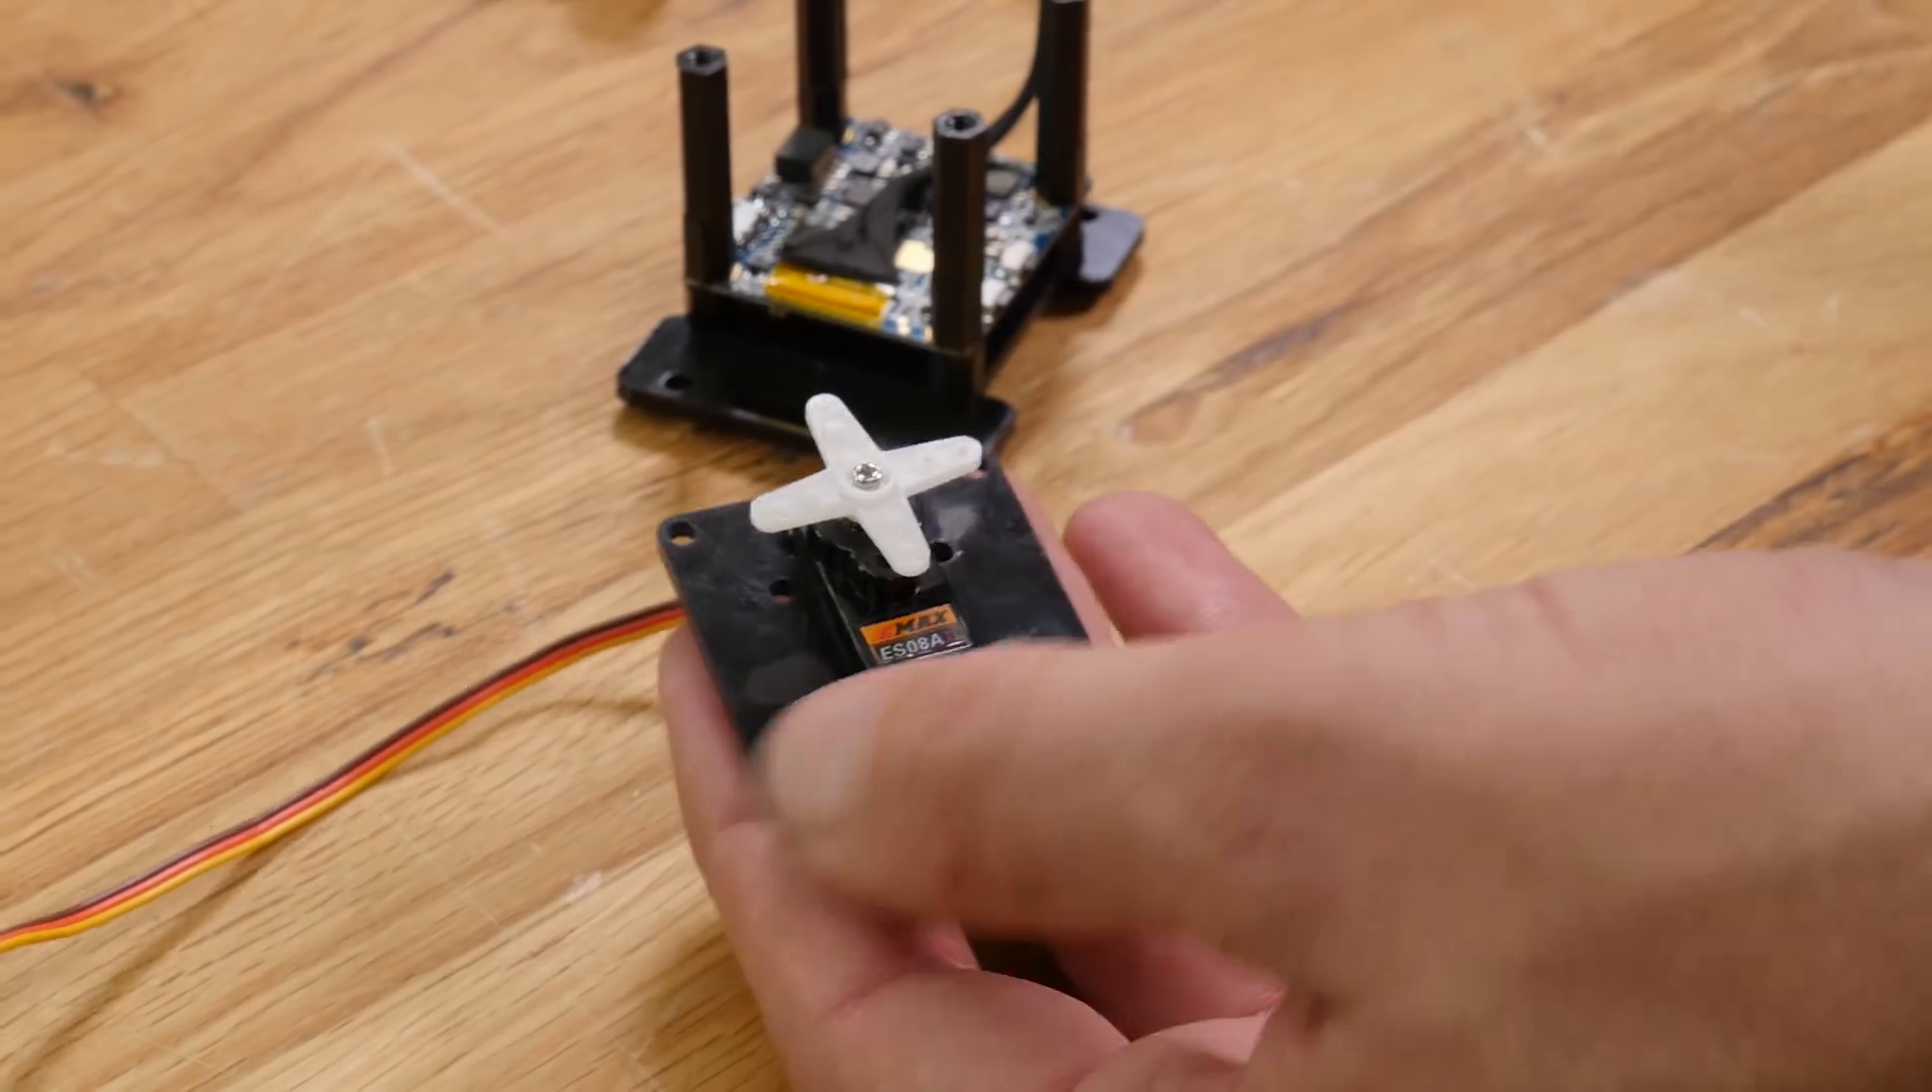So we've already centered our servo and you can see that we've mounted our x -type servo arm on the top here.